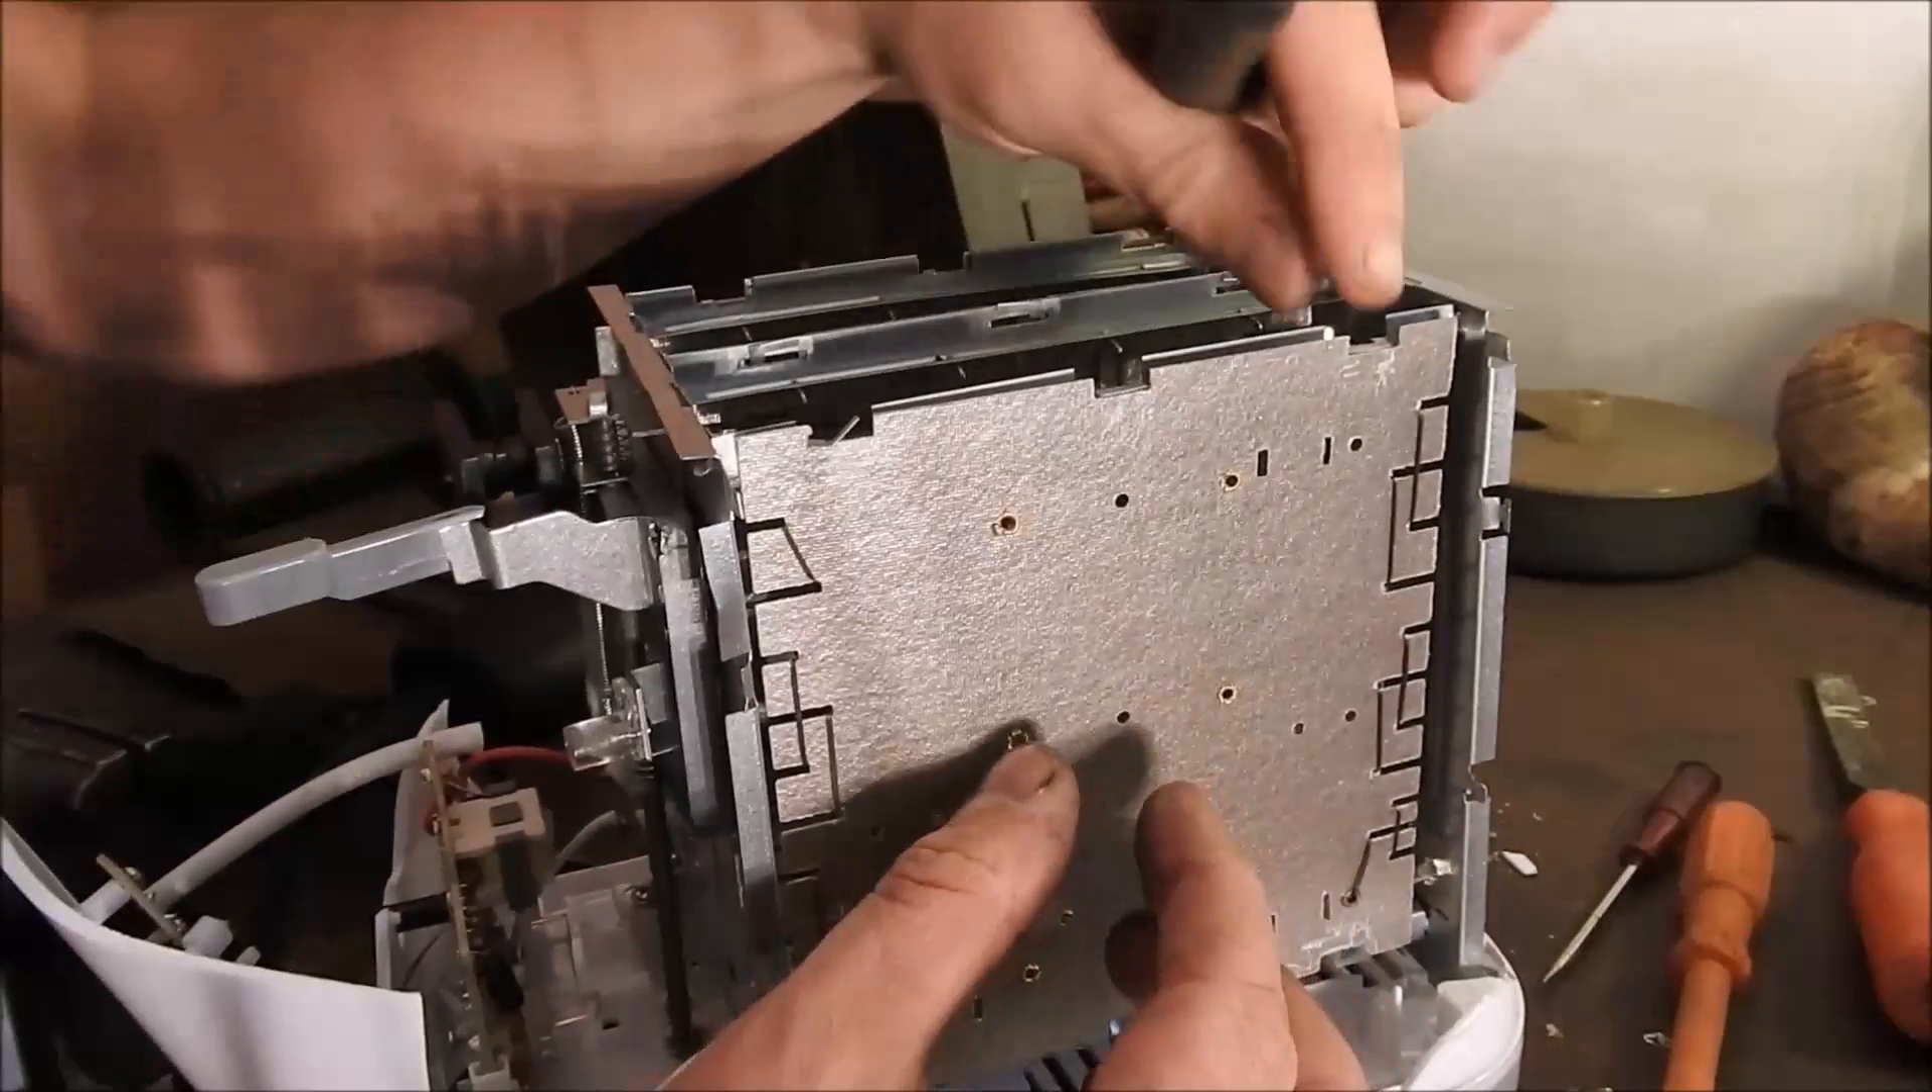Now we have the innards exposed.